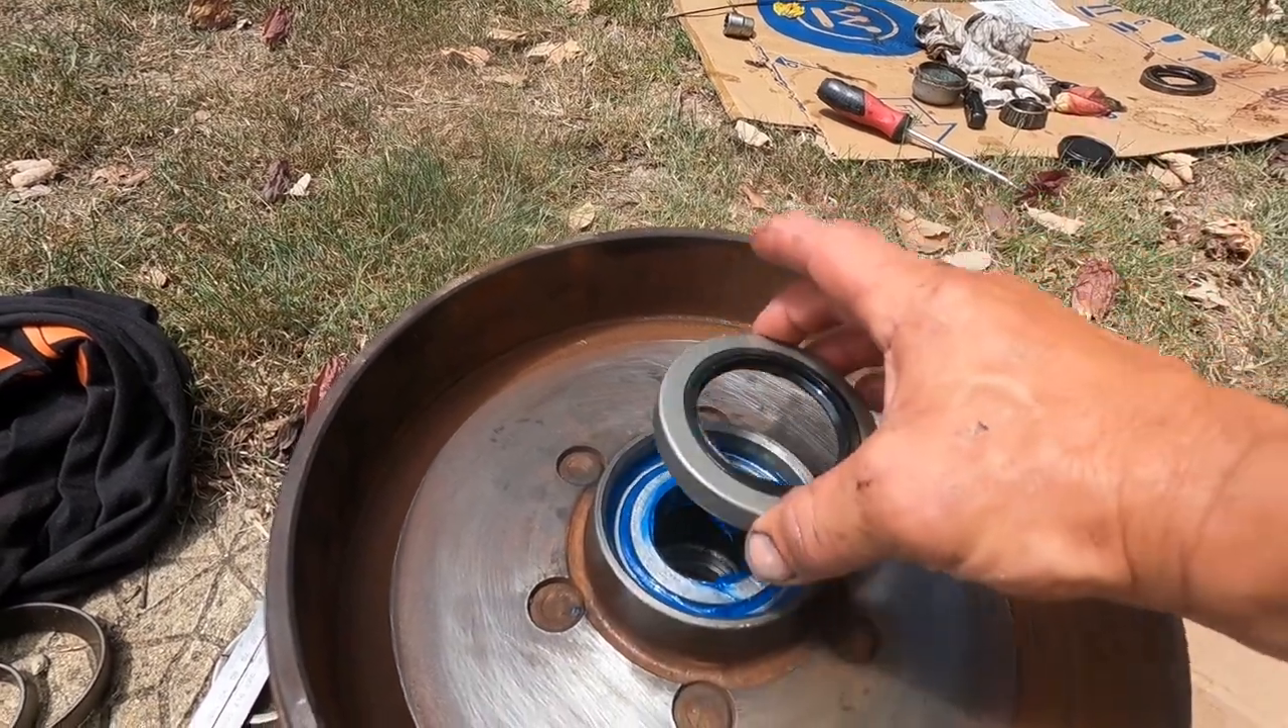Okay, so the back bearing's here. Now we need to put the dust seal in.